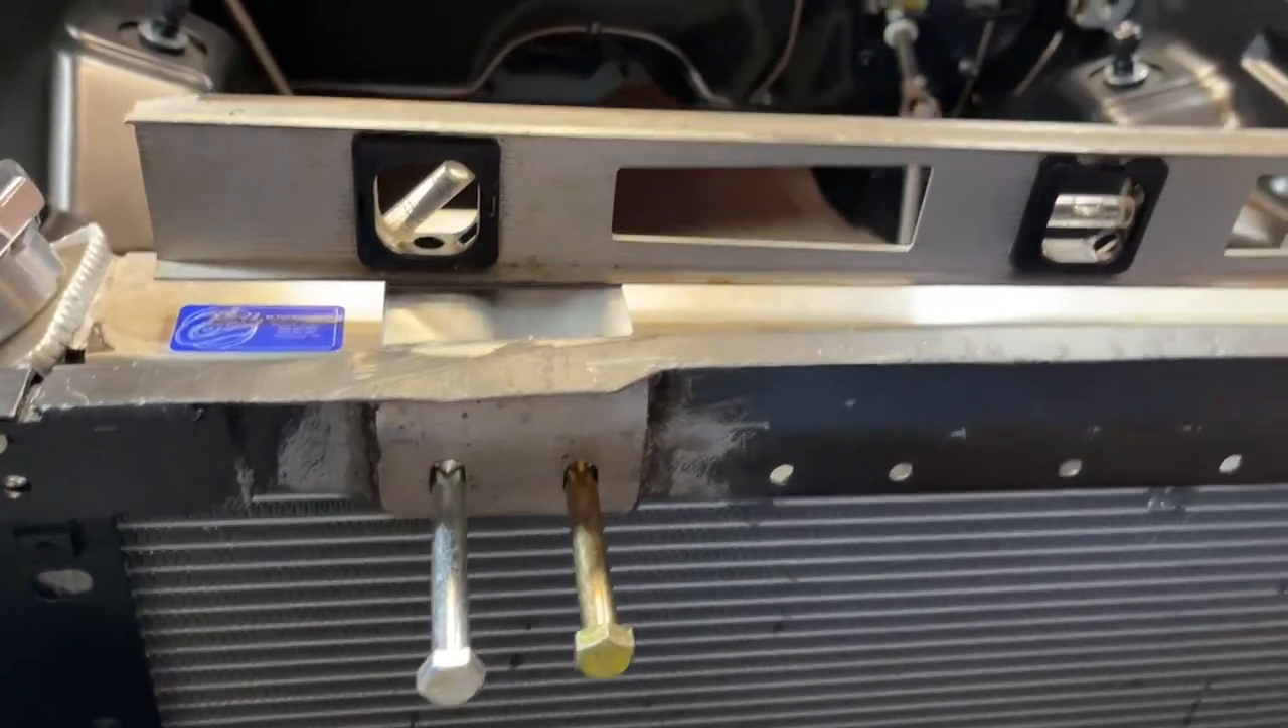So, we did get our brackets put in.